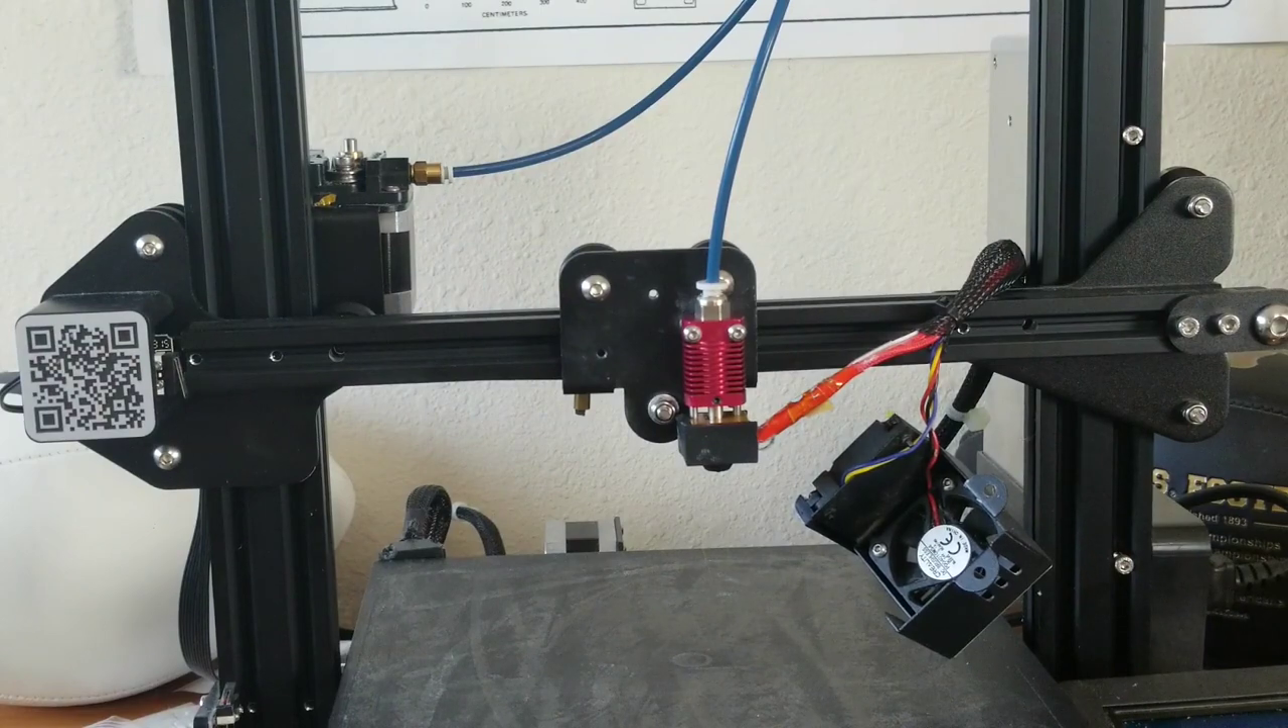And now, your new hot end is attached.